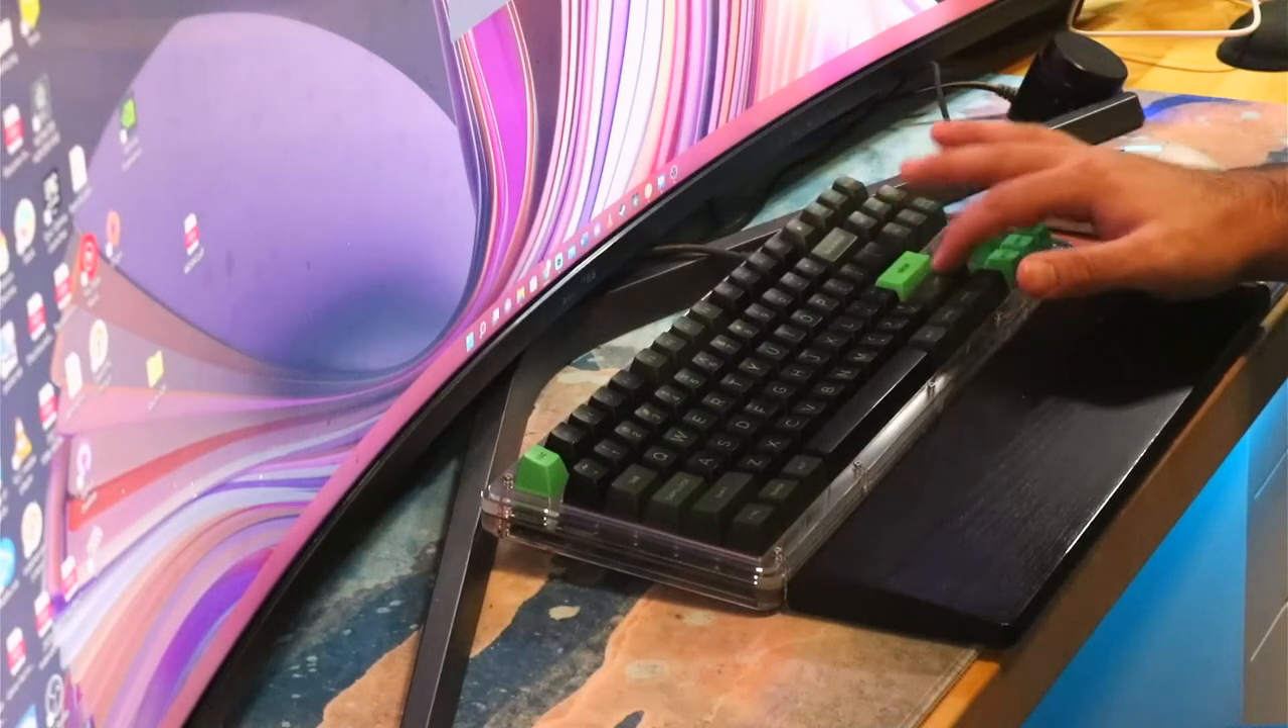I screwed this last layer in using a star pattern and put all the keycaps on.